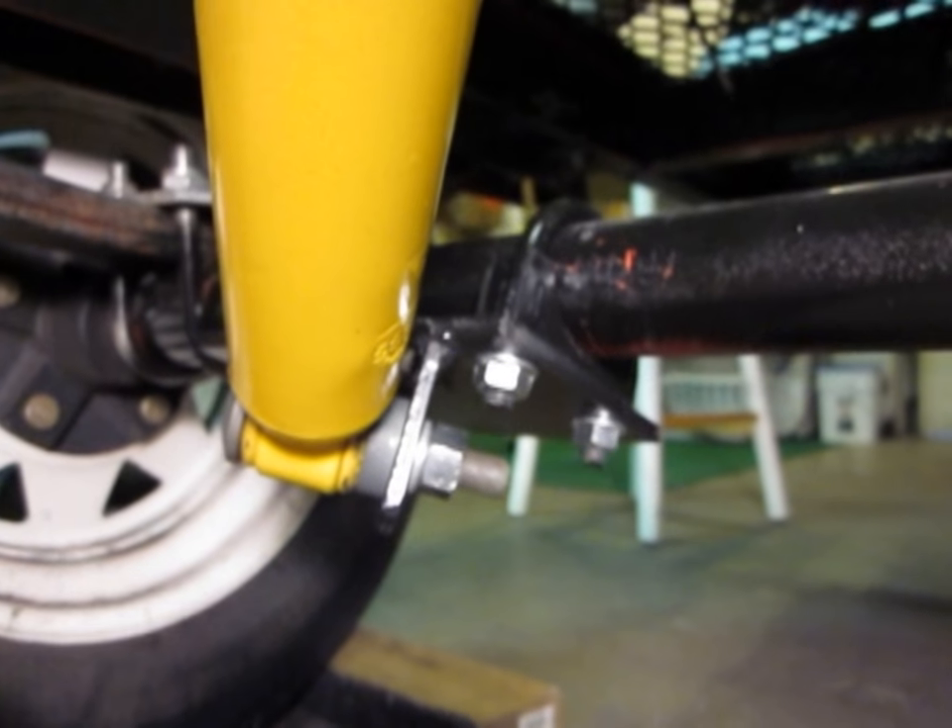The shock absorber is now in position on the plate that I've ended up making.